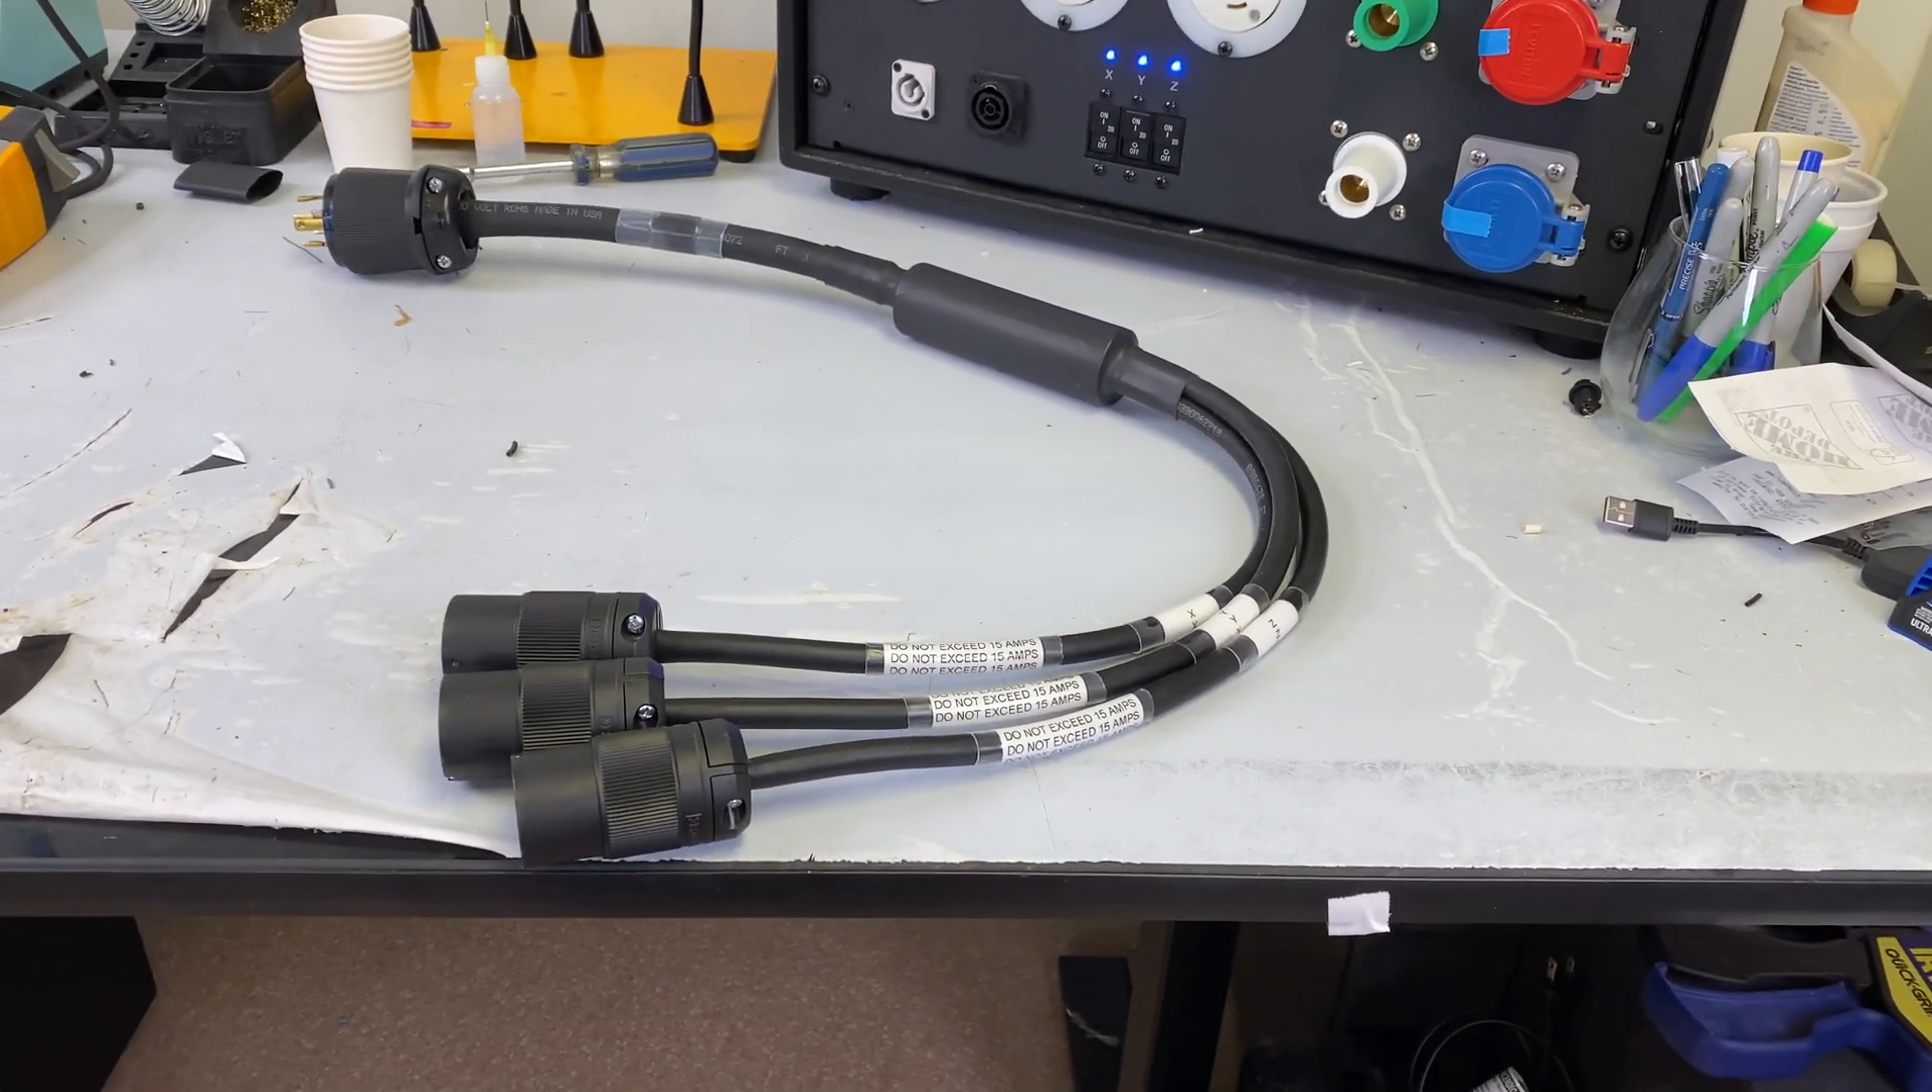All right, everybody, so this is the finished cable. Everything is nice and terminated.